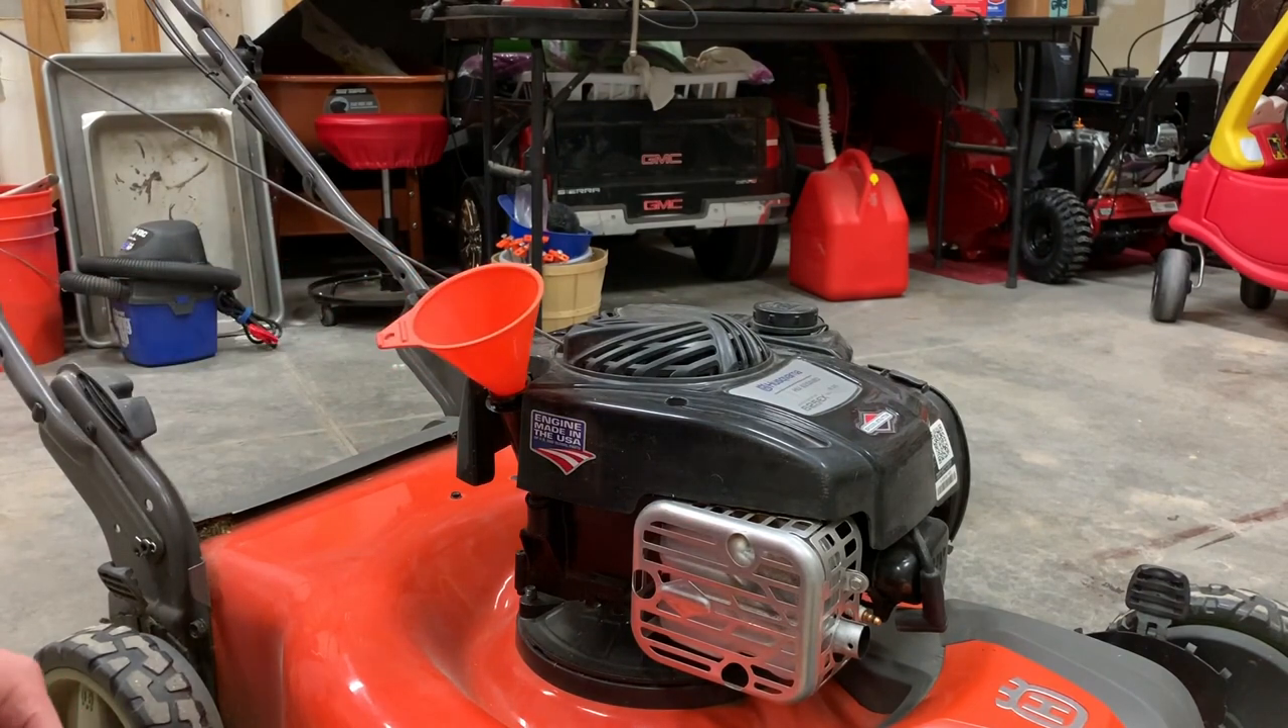Okay, to make adding oil easier we'll just use a funnel here that just fits right inside and then we'll go ahead and add our new oil.